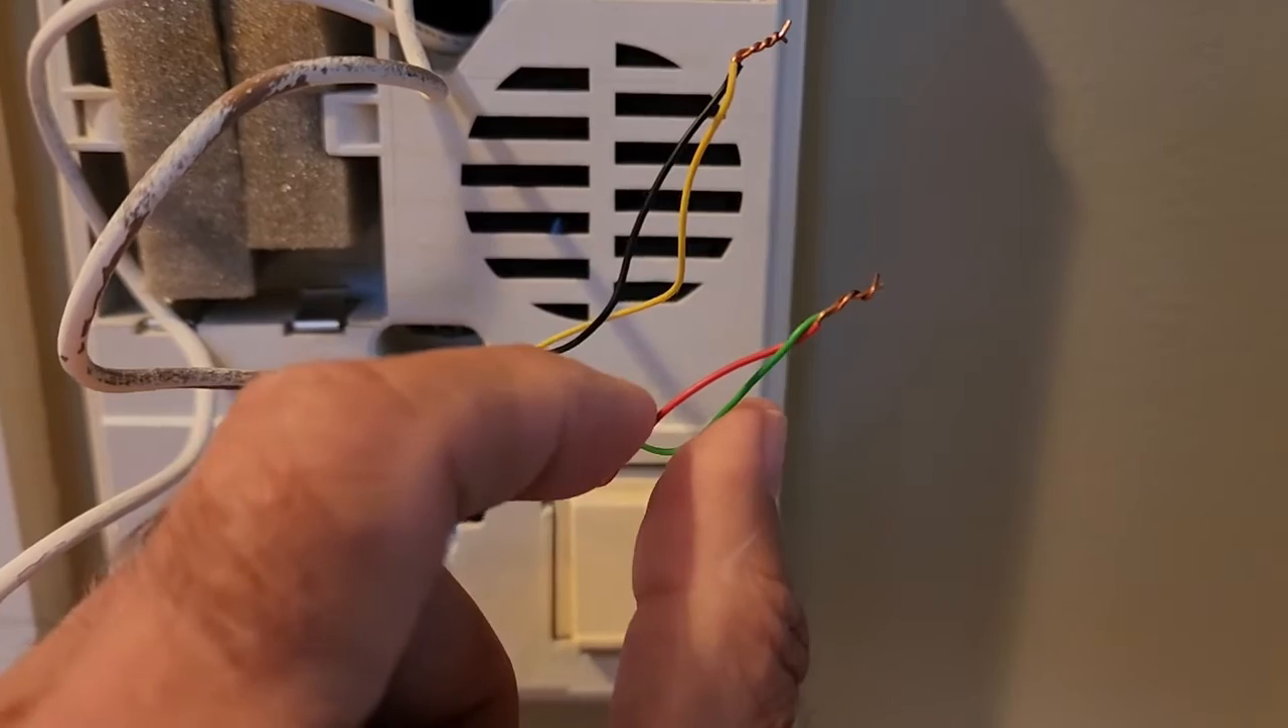I just connected black to yellow and red to green.